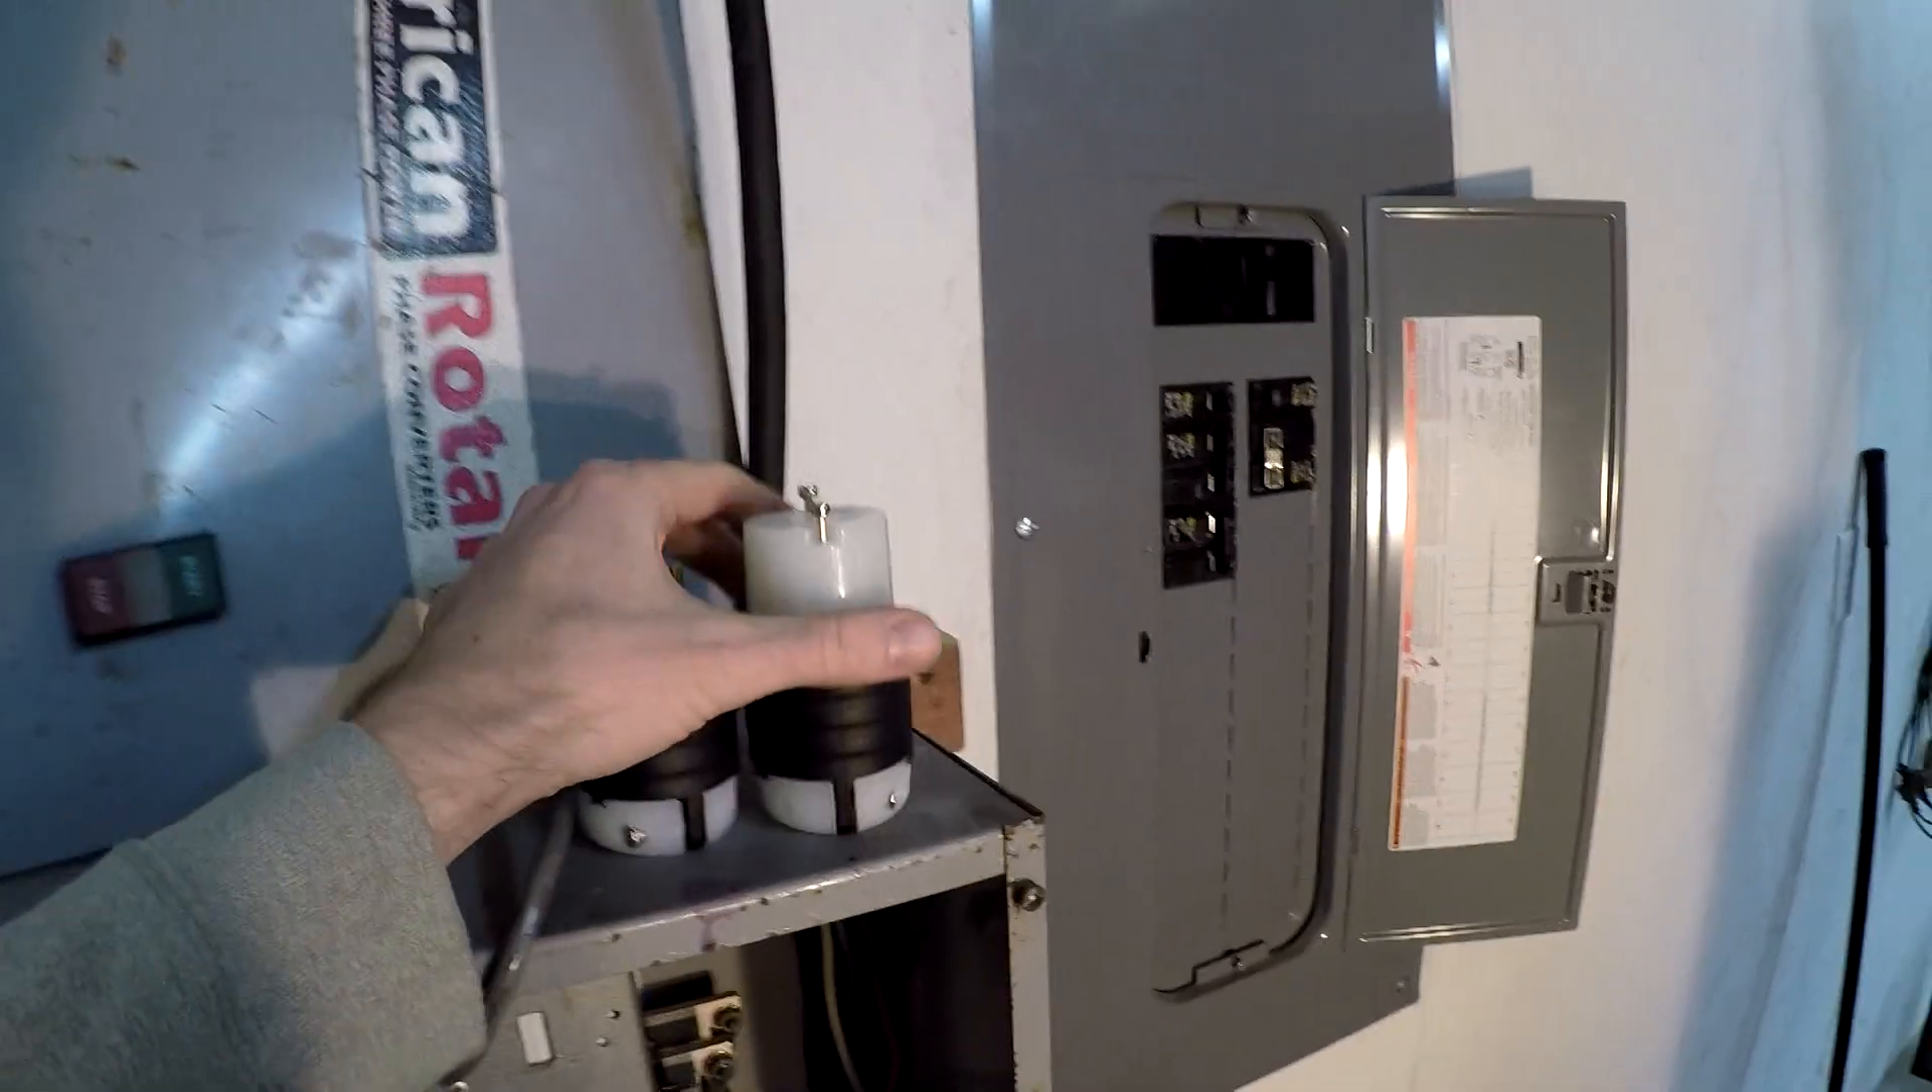I got connectors. I didn't actually hook them up.